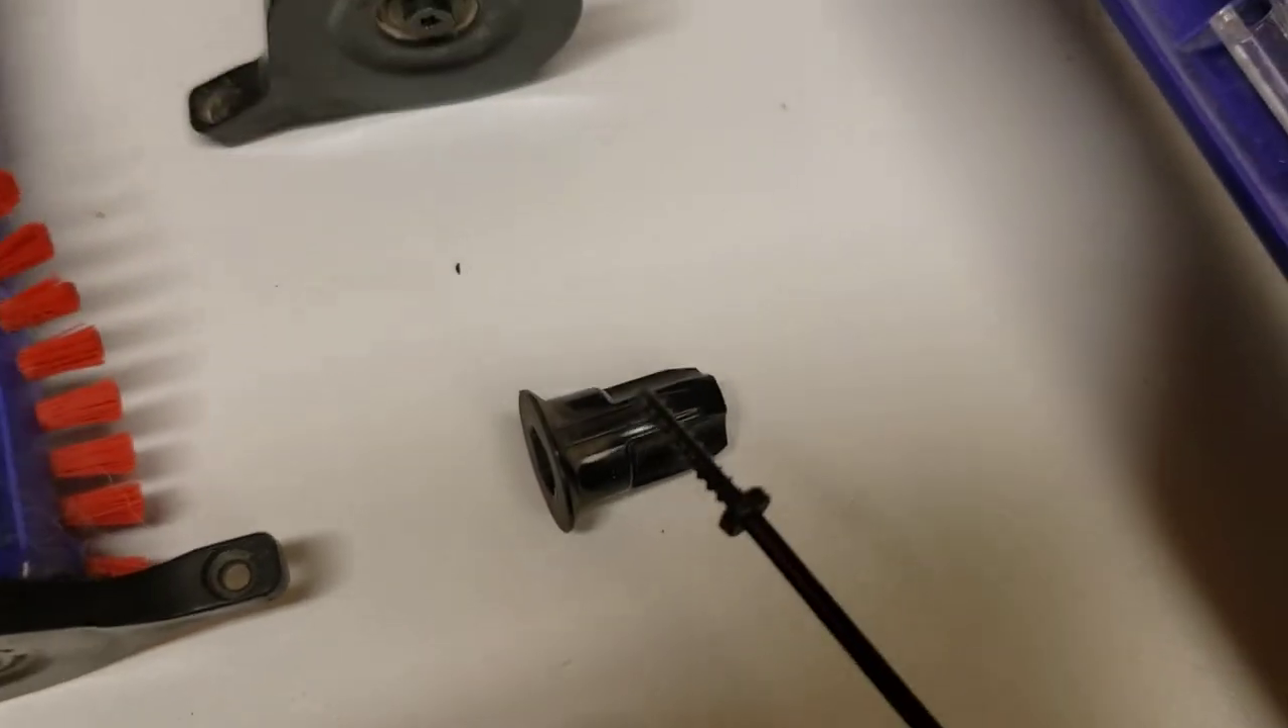So, here's the drive cog removed. Here's the small screw that goes inside of it.